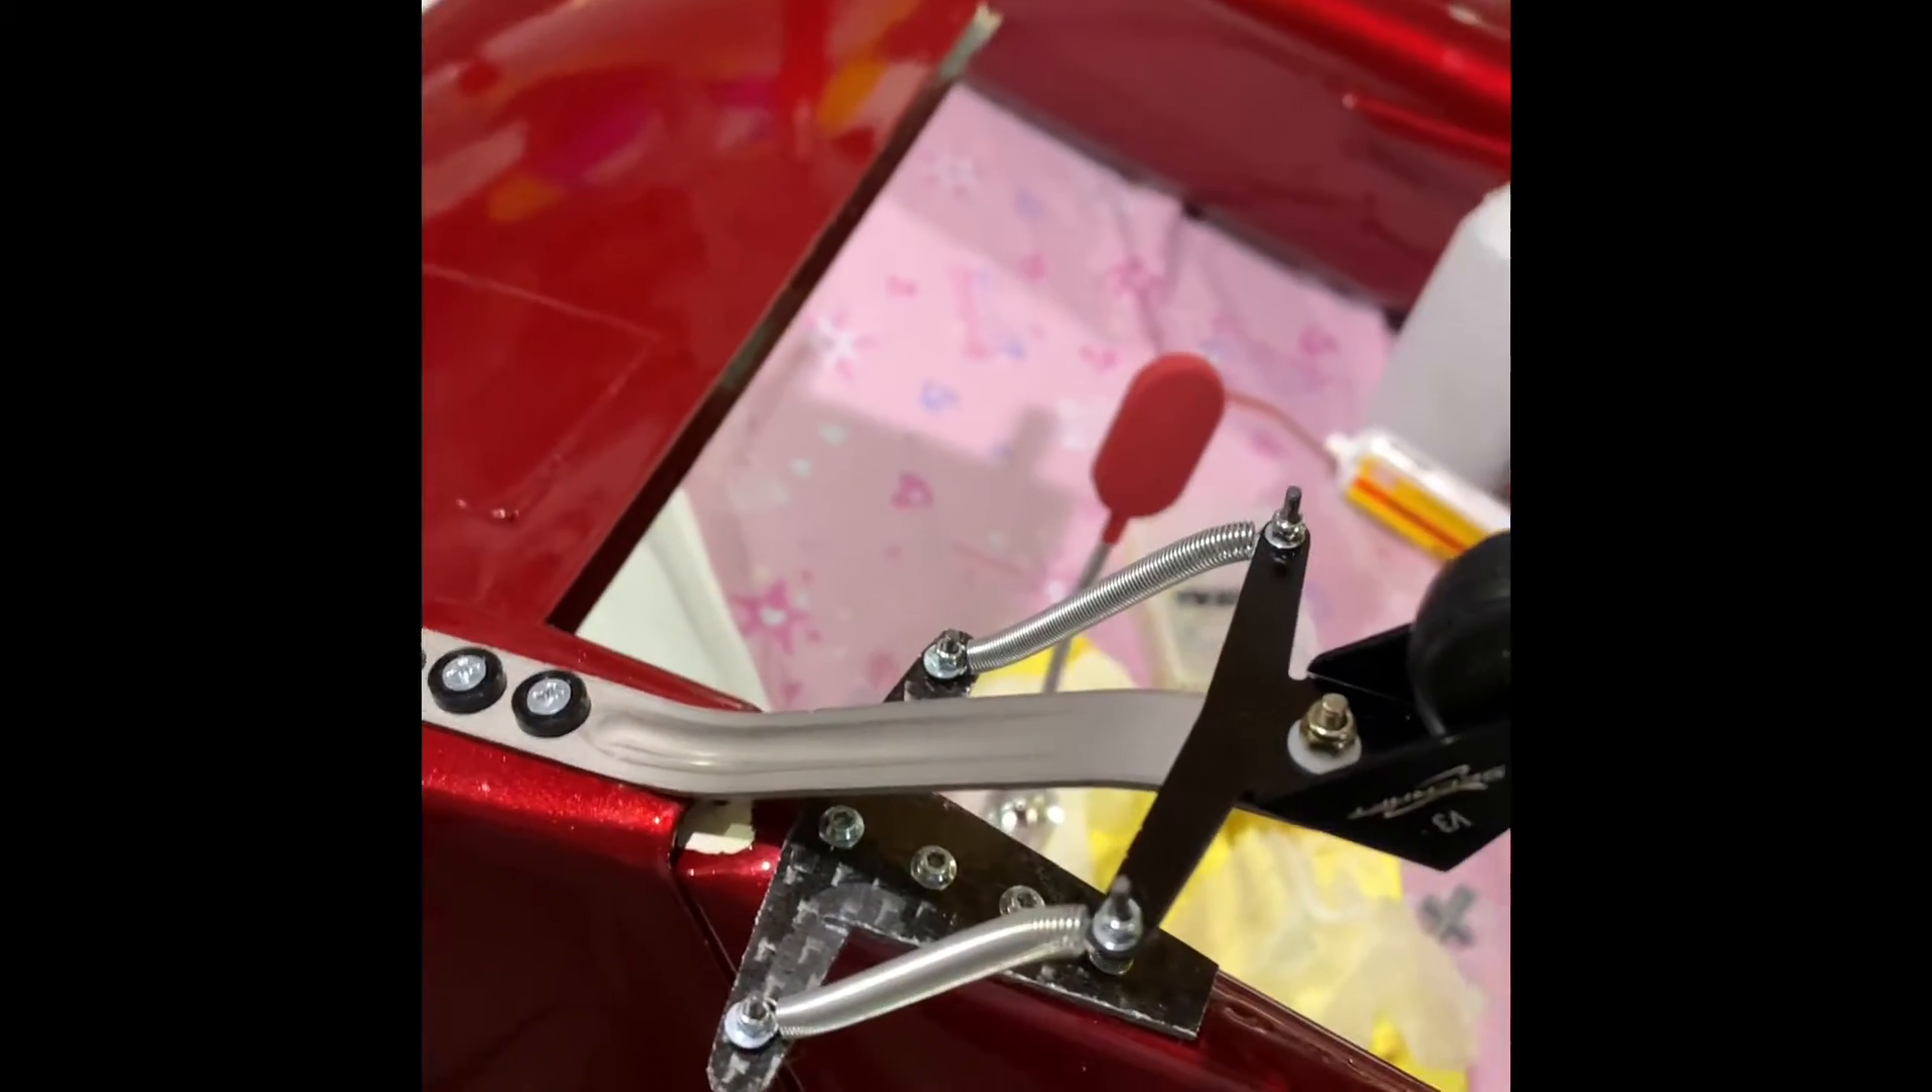All right folks as we wrap up the tail wheel we've got our springs installed as you can see.